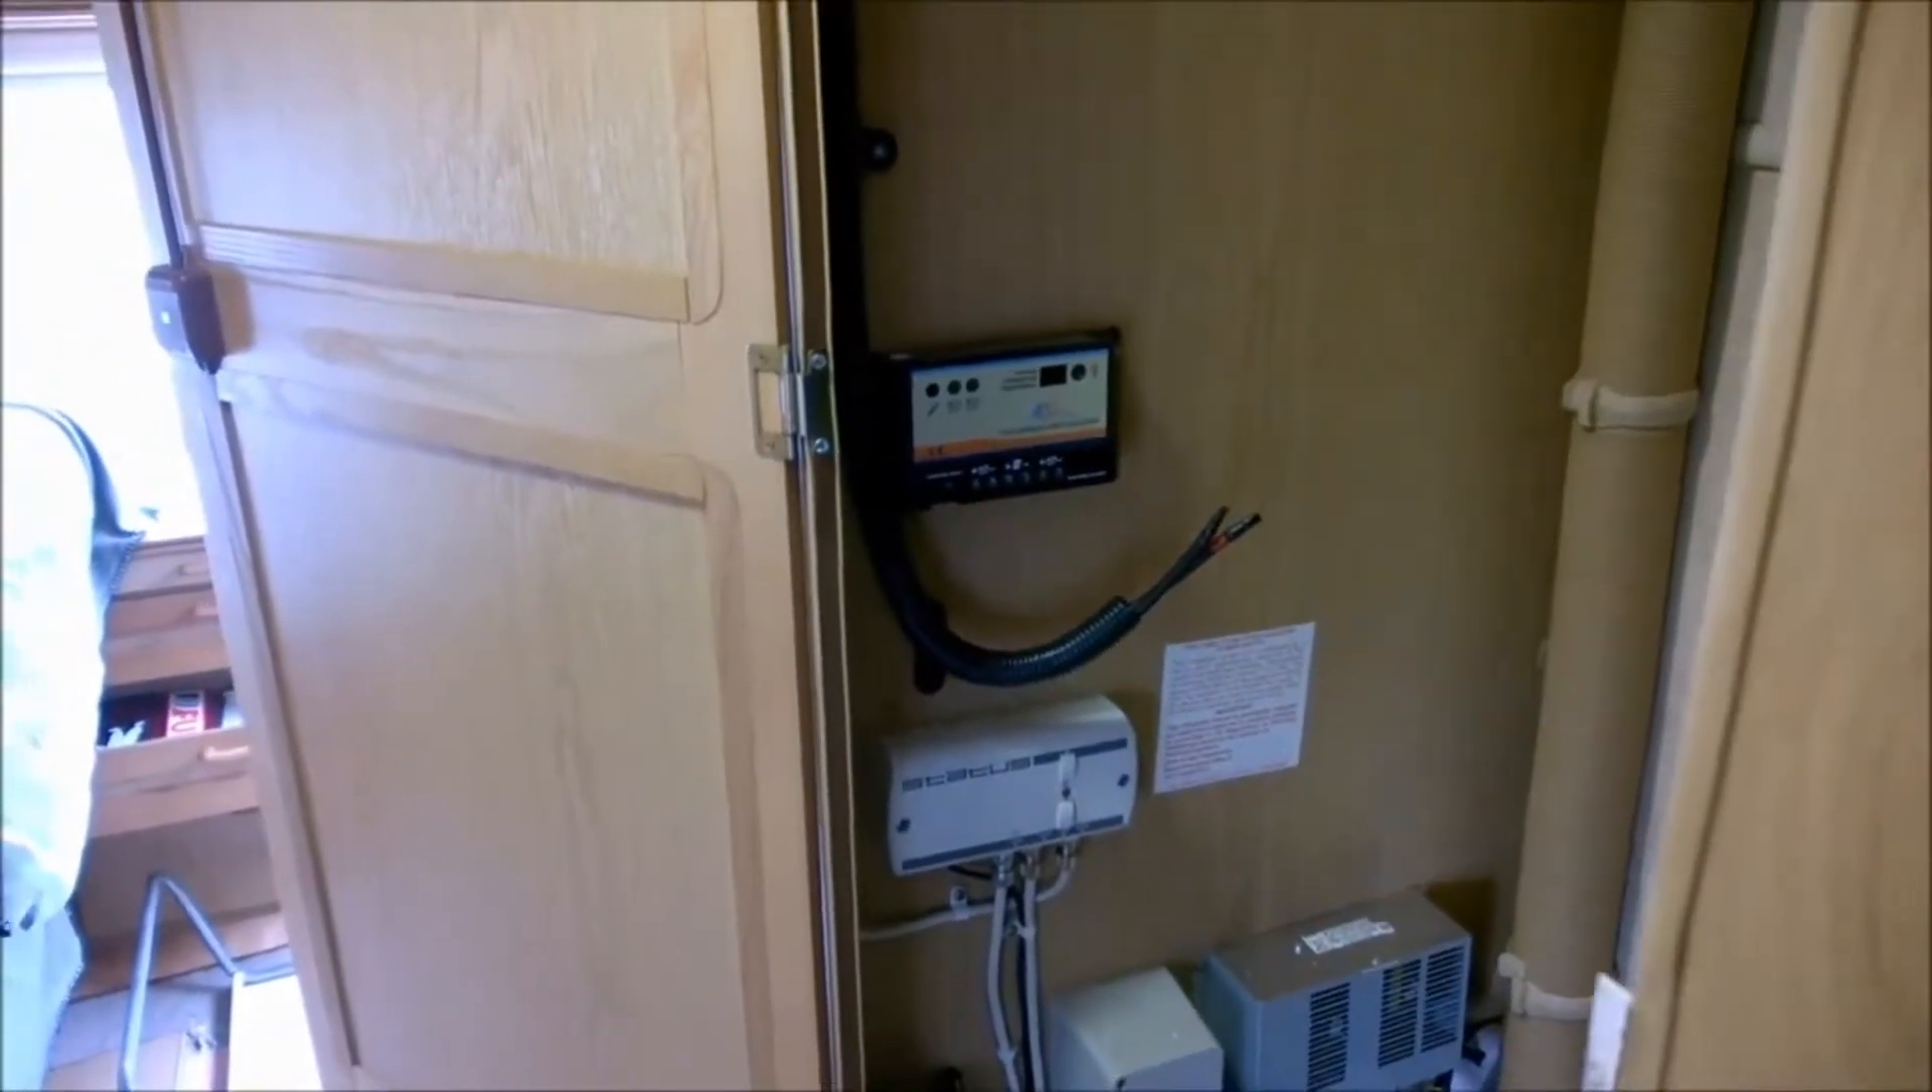Okay so I've got my charge controller screwed to the wall as you can see in my cupboard in the habitation area.